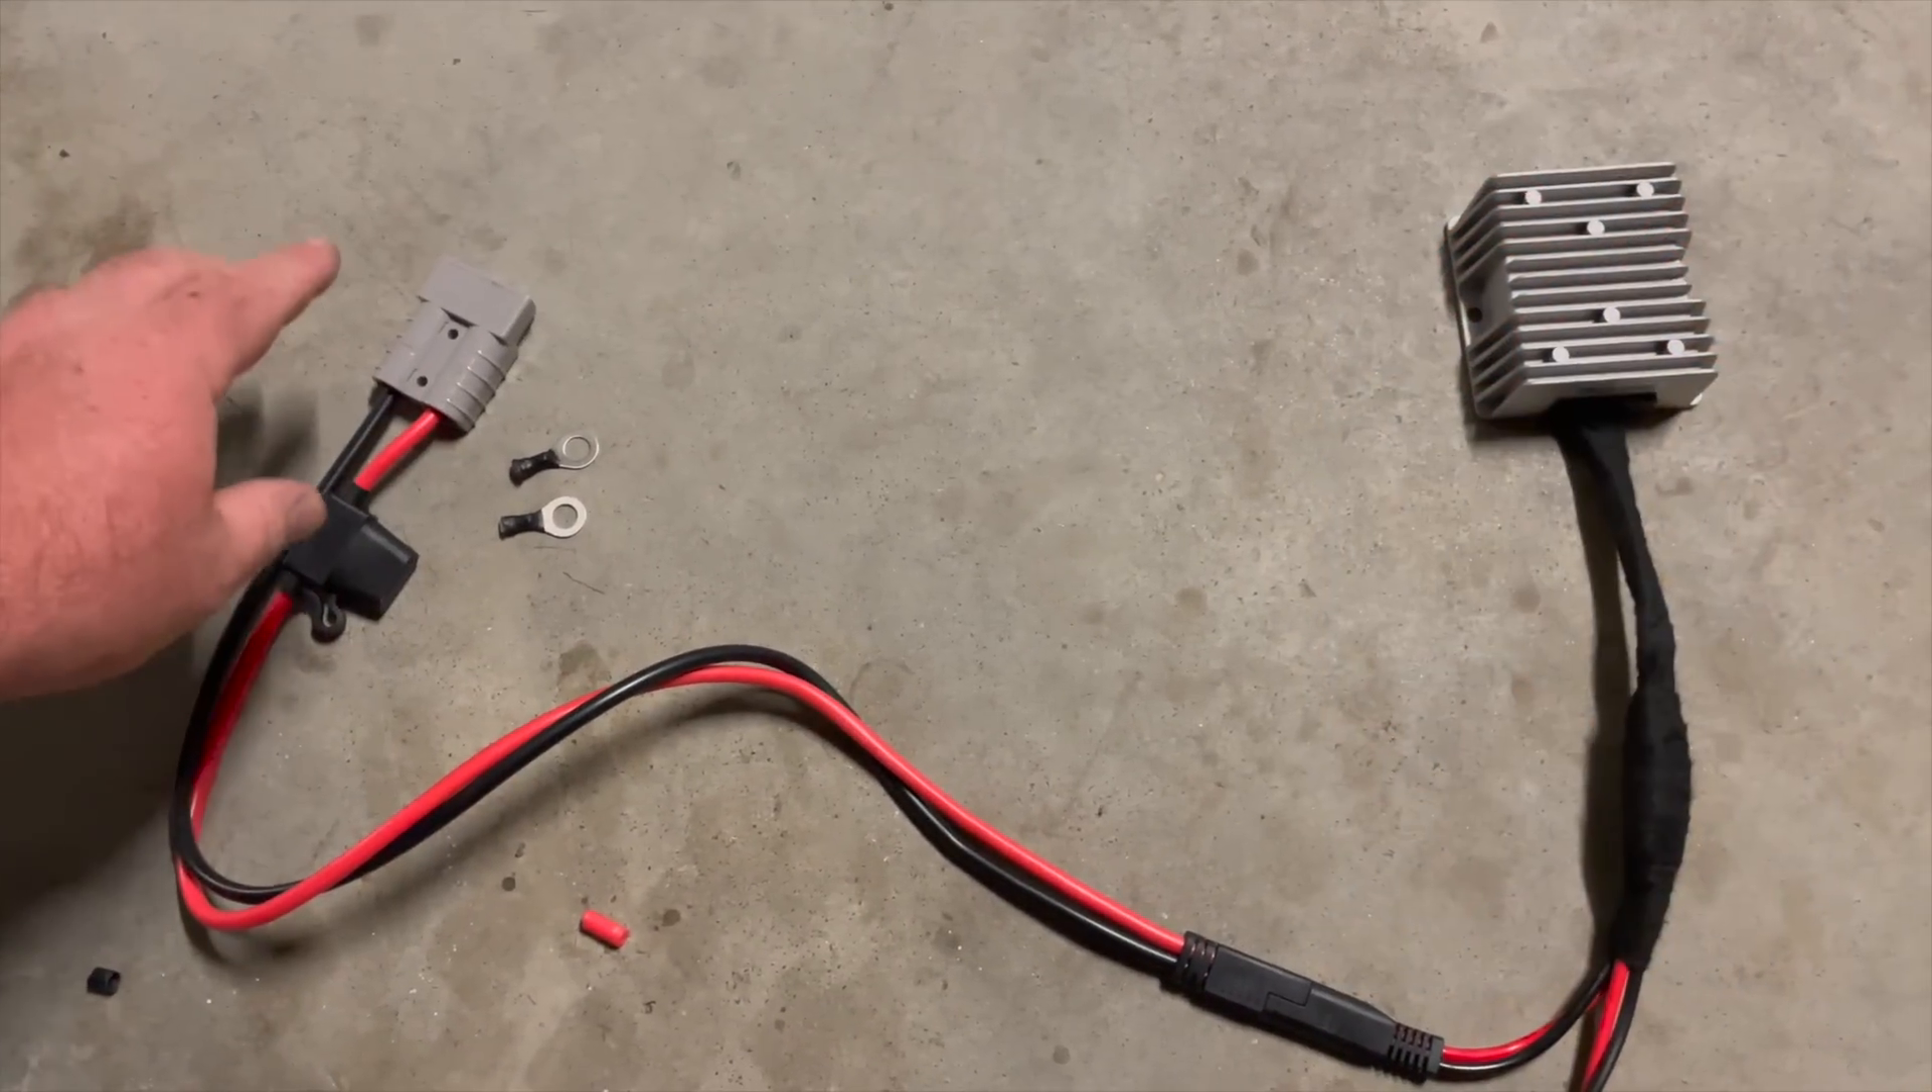I've cut the obviously the battery terminals off I've cut them off and I've fitted an Anderson plug which is way more common here in Australia.